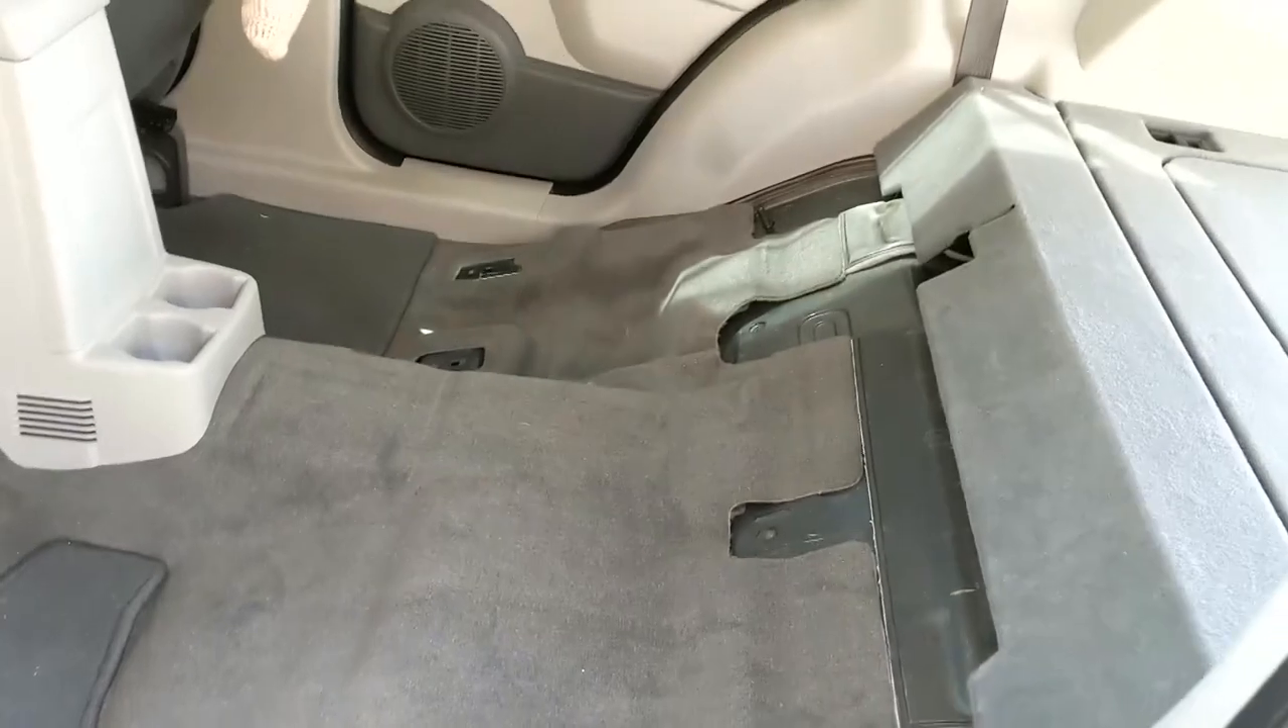So this is what it looks like with the seats out.